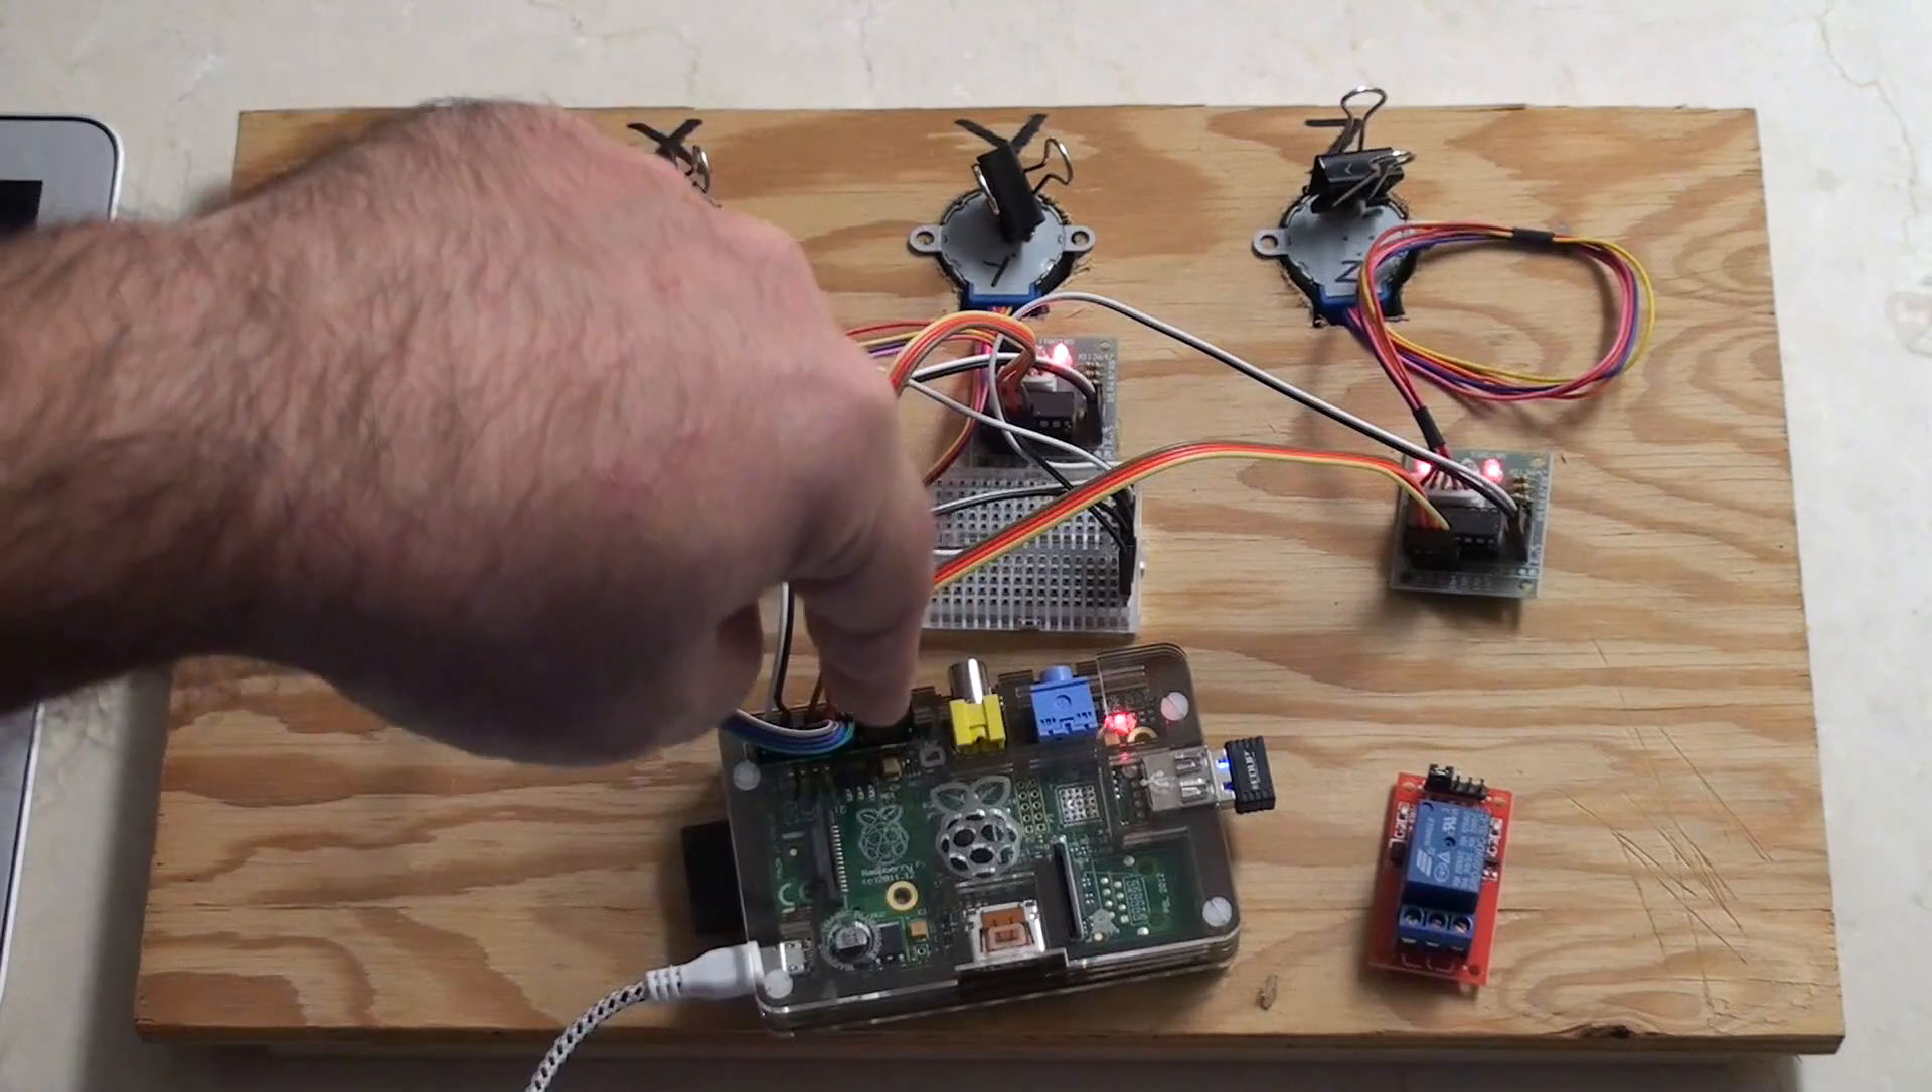I've got a one channel relay there which I haven't yet connected.